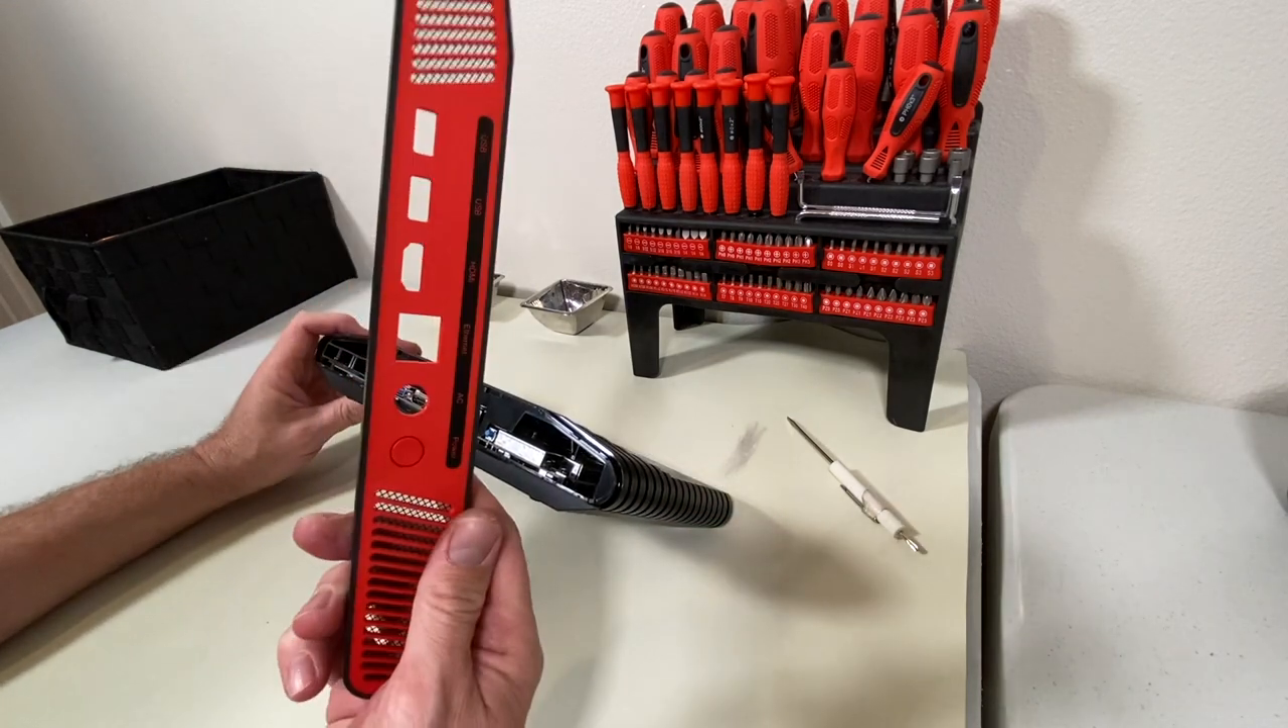So the rear faceplate has been removed.